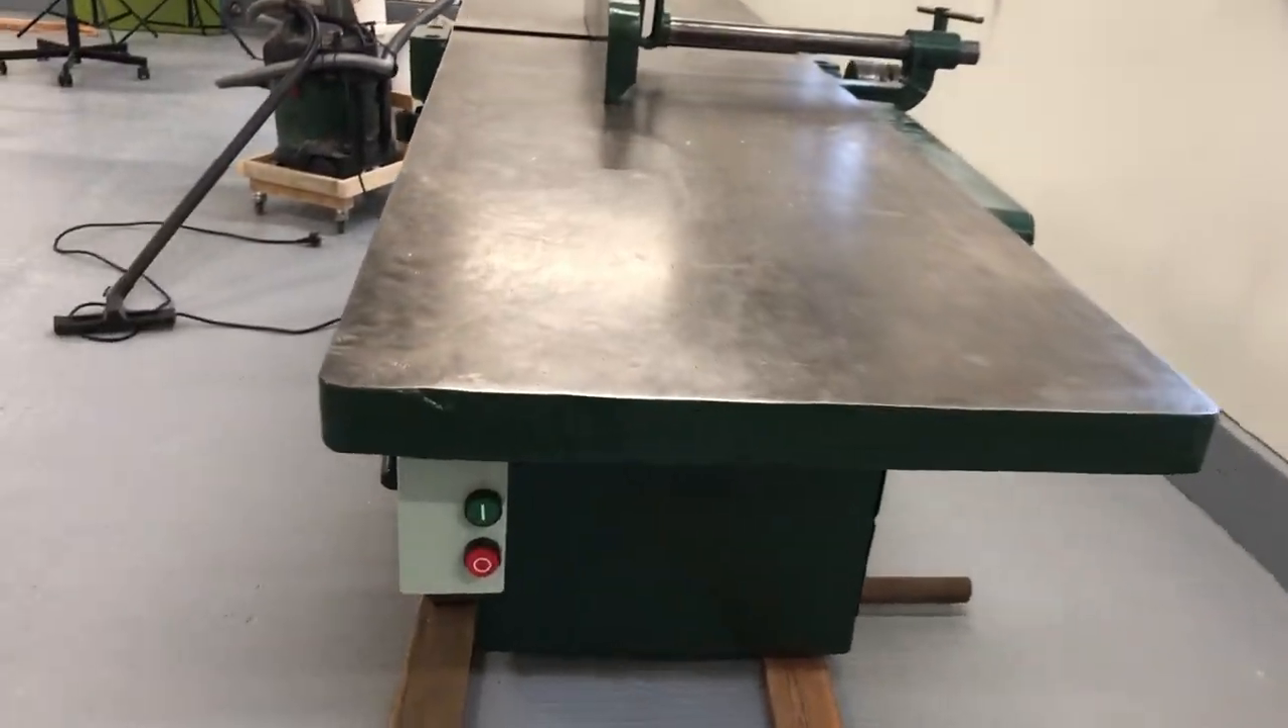Here you can see the switch mounted in place. It's not going anywhere.